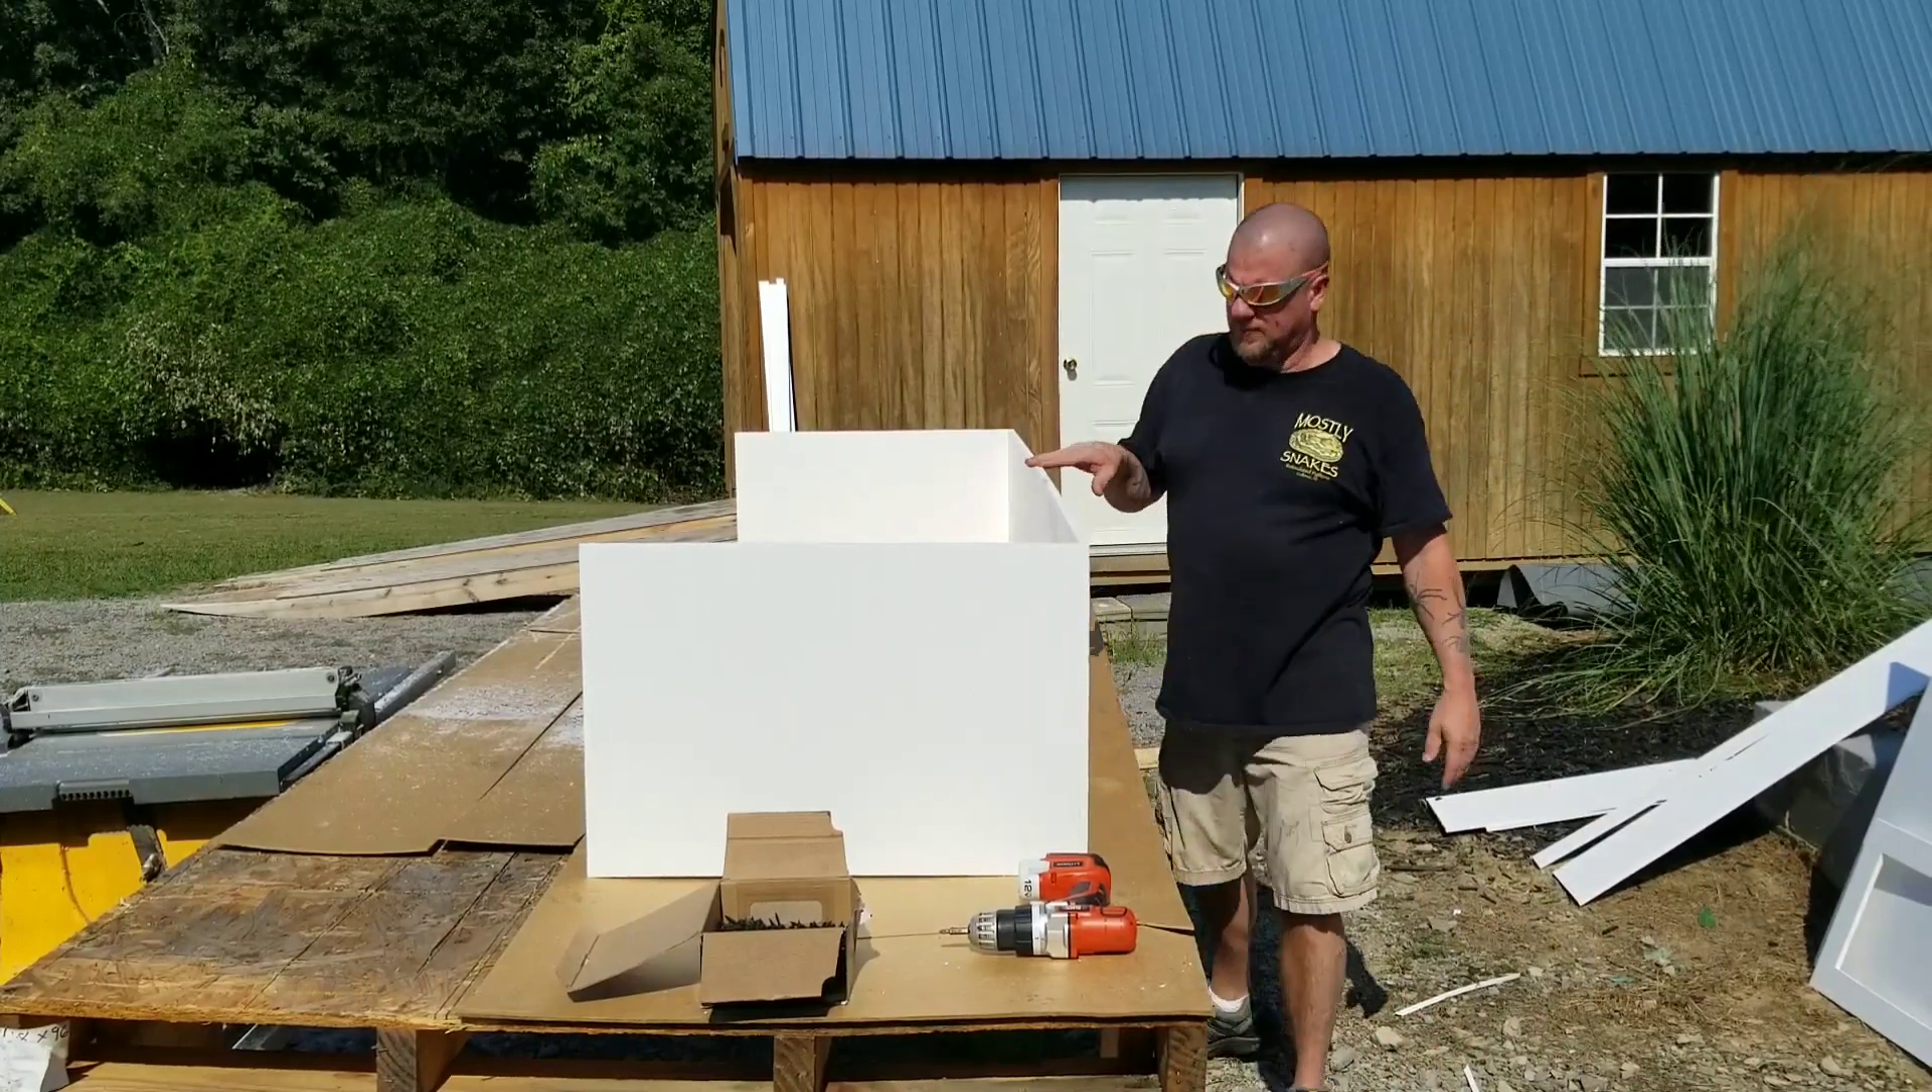We've got the two sides and the back screwed together.